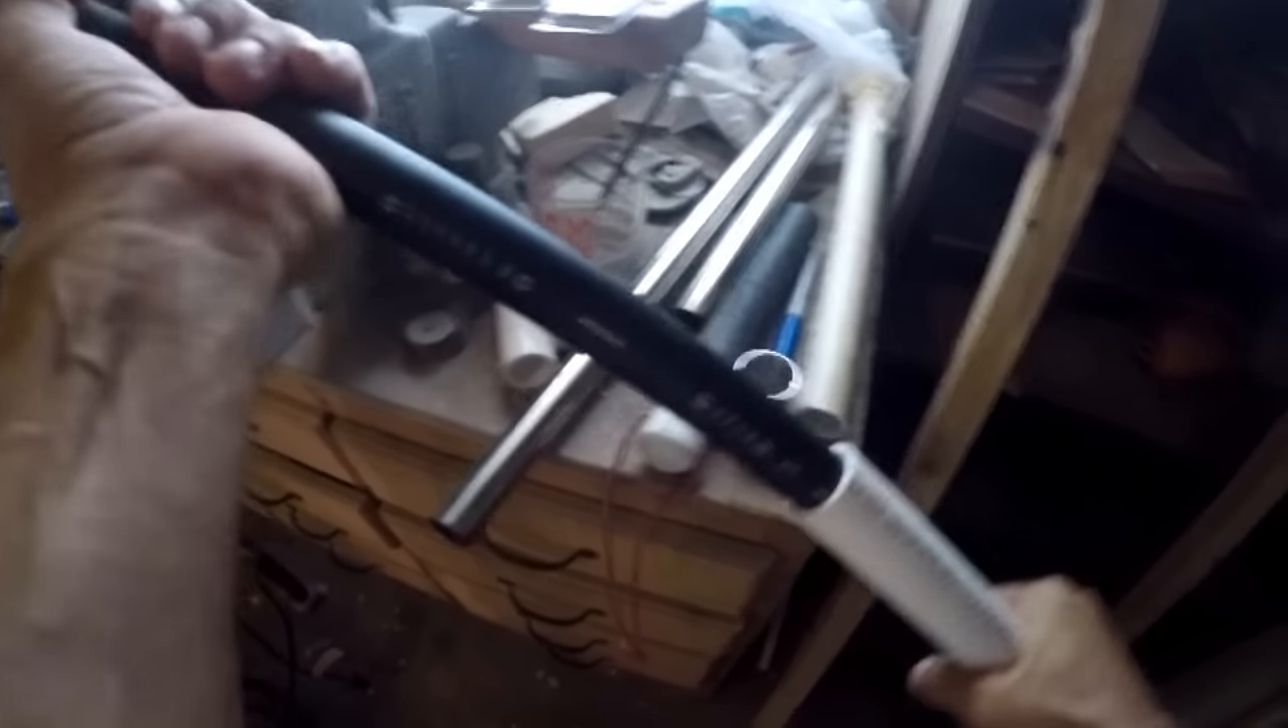And if you look there, this polyethylene pipe, this three quarter fits inside that one inch really nice.